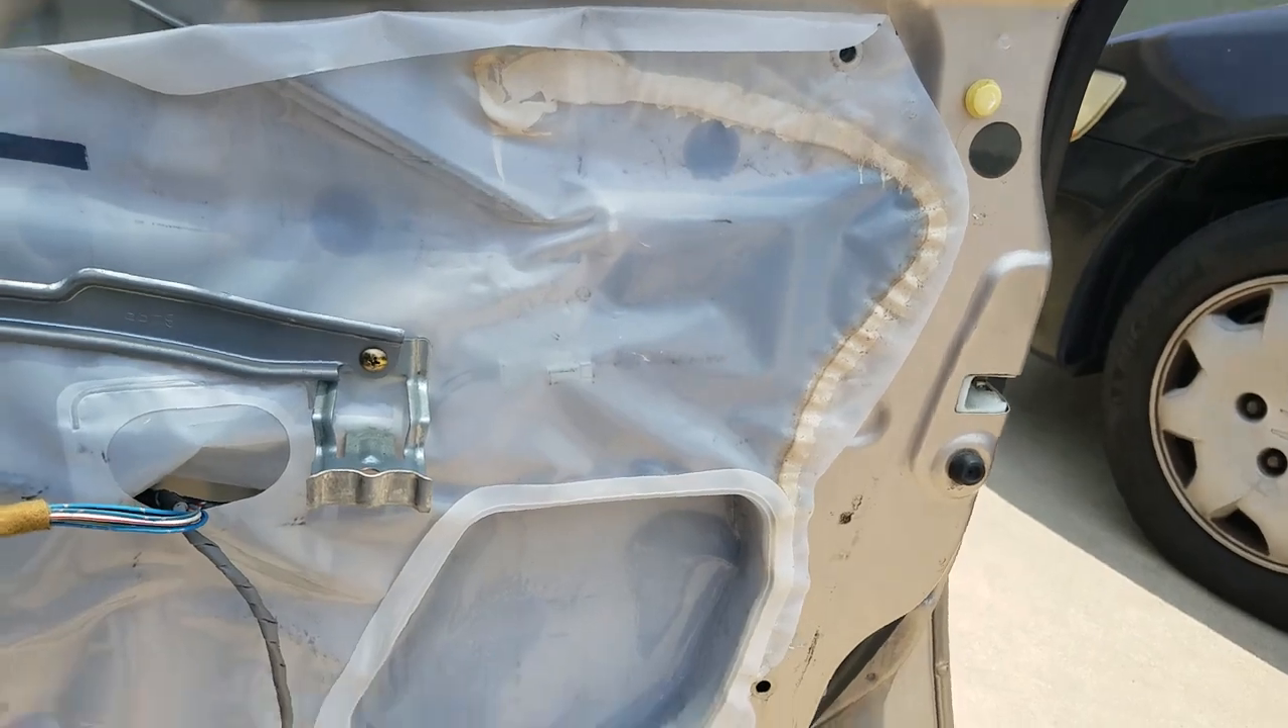Okay, I've got the door panel off.